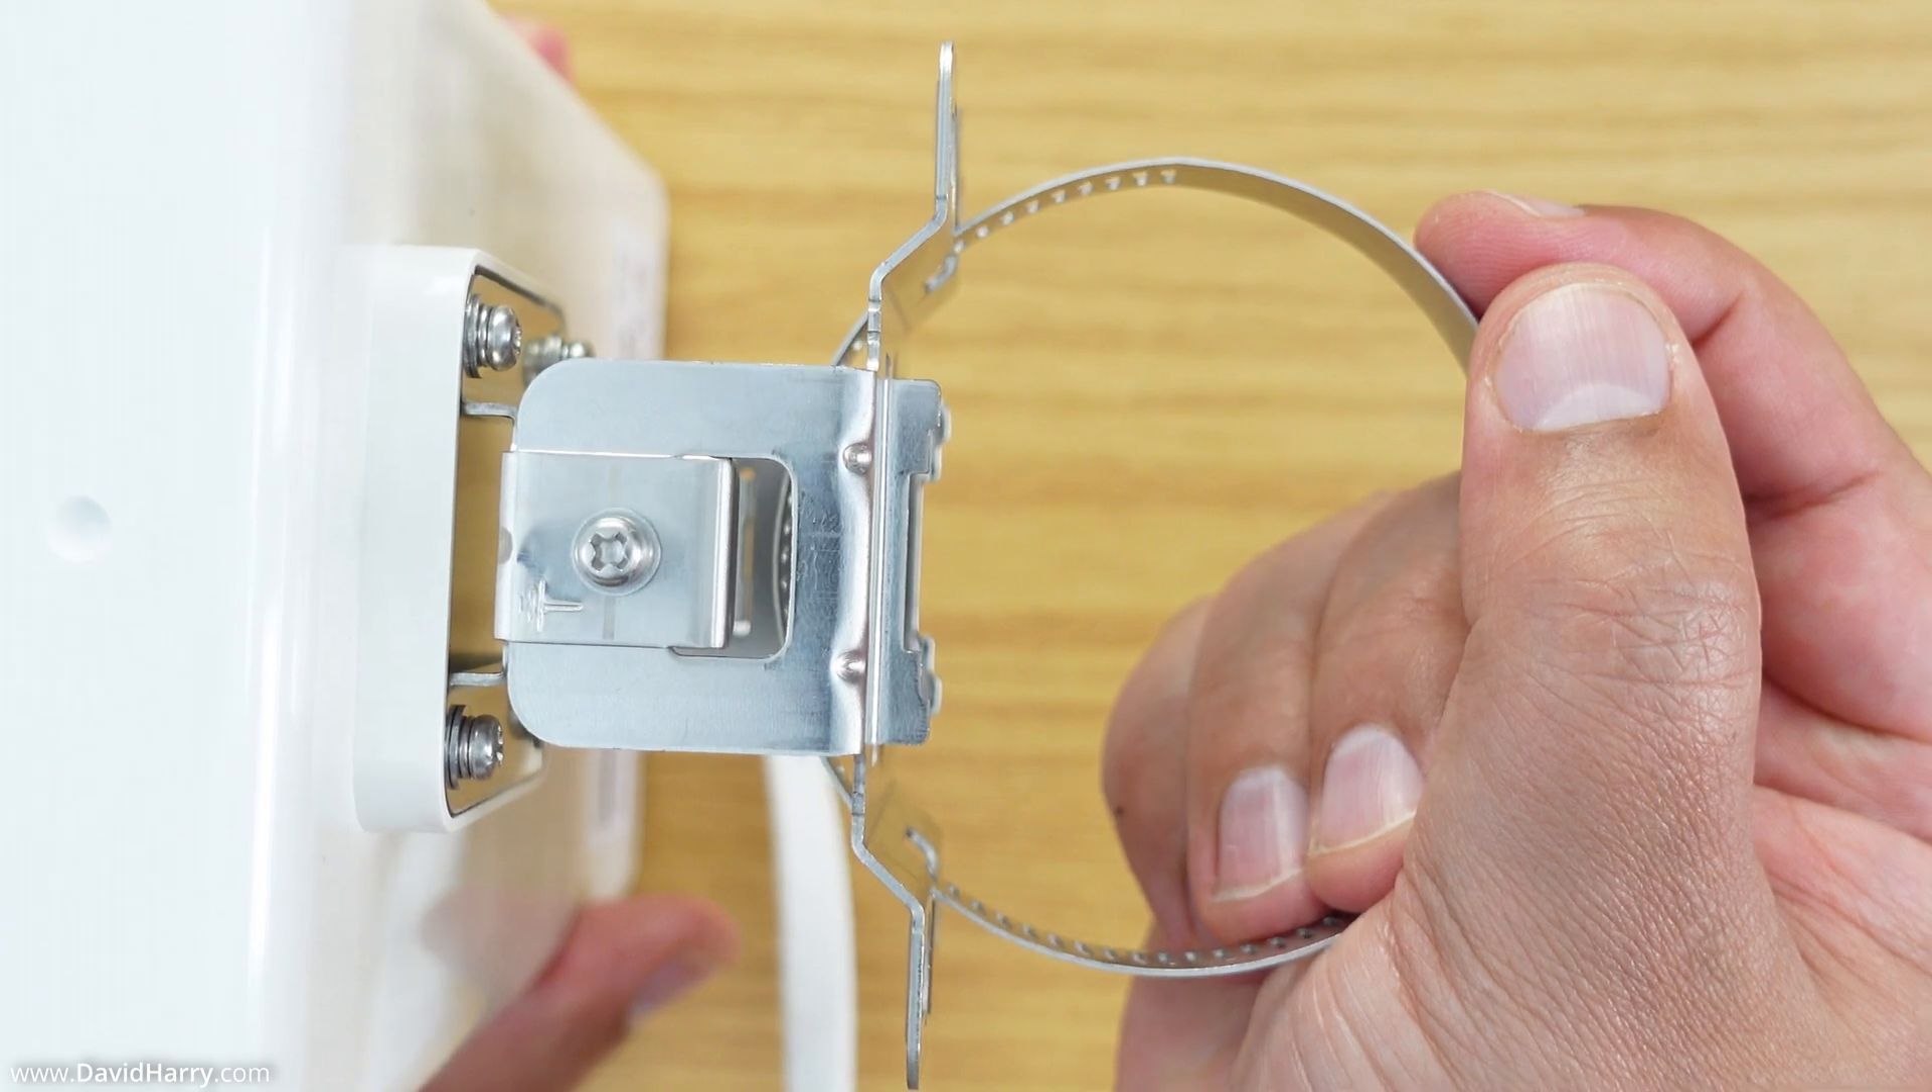The metal ring is just looped its way right the way through the back plate there.